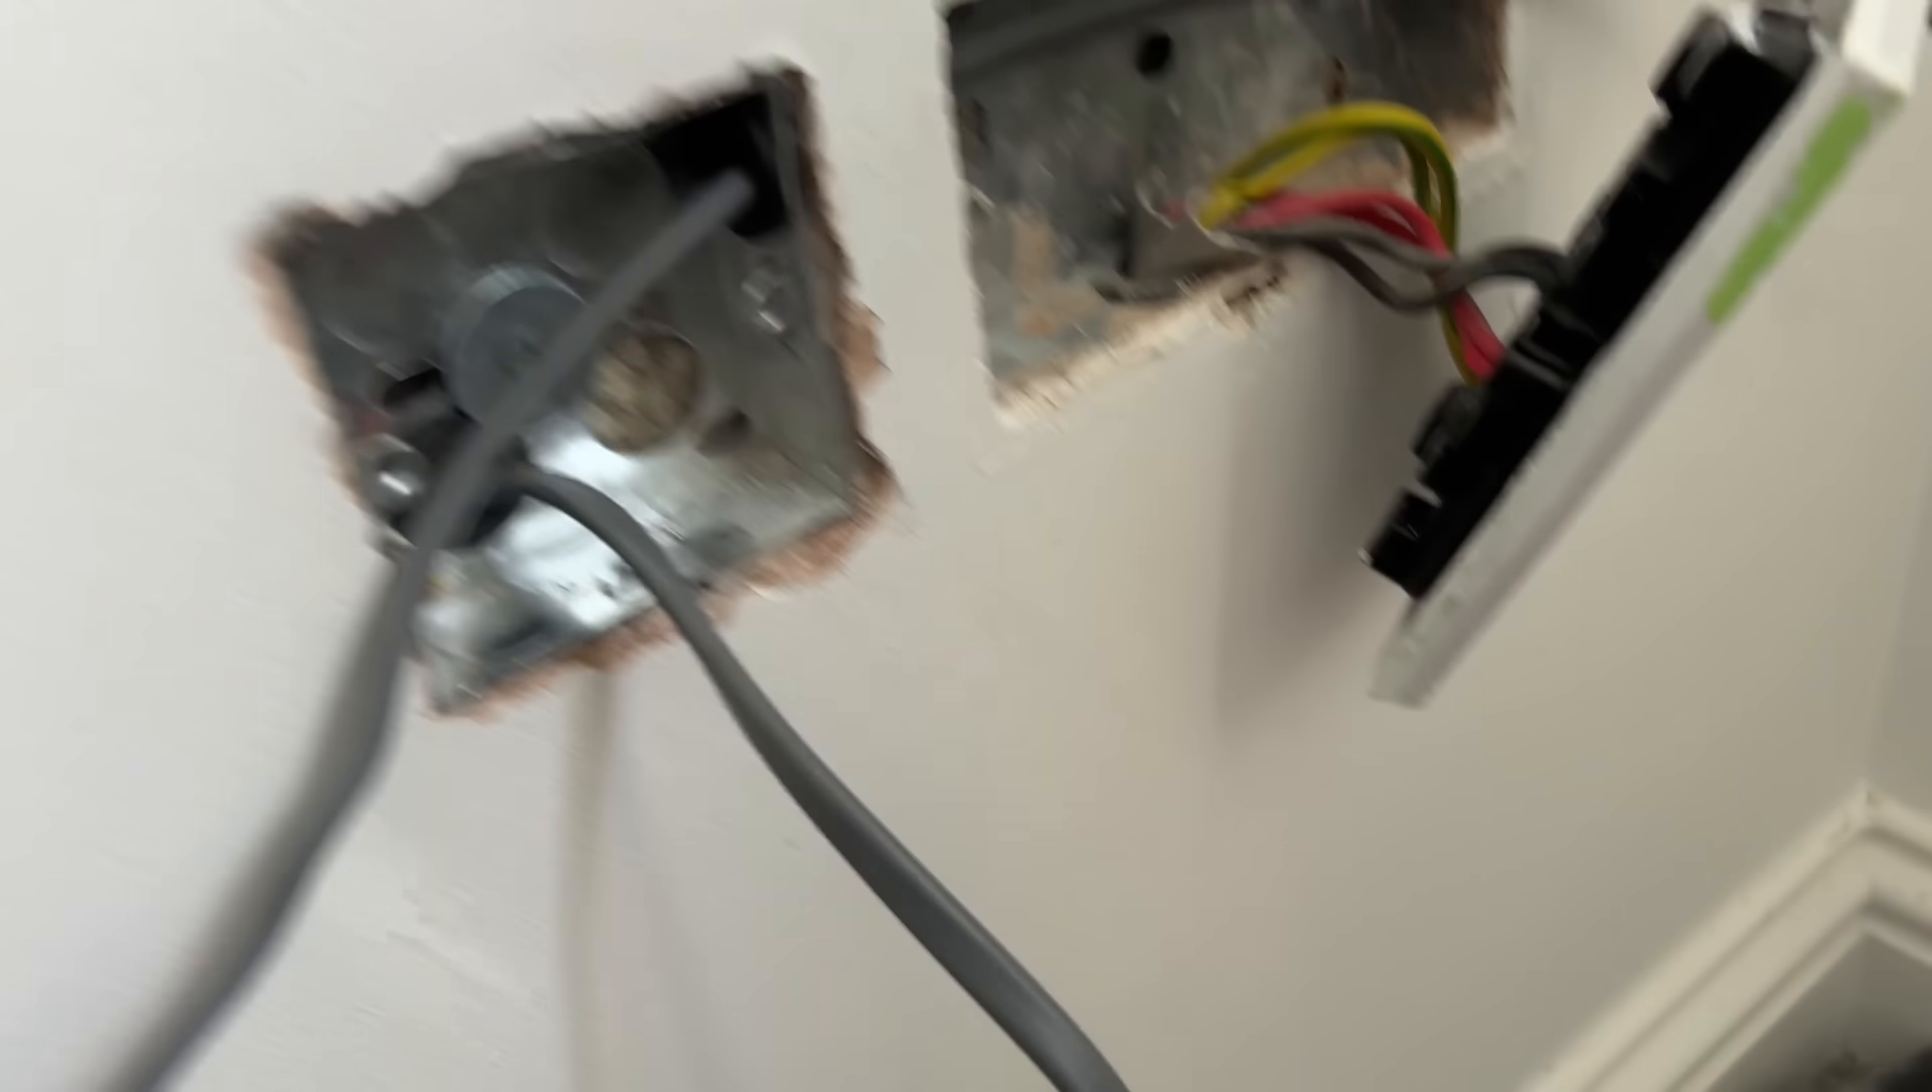Okay, we've got our single box chased in. Did it quite nicely. Doesn't need to make good there now.